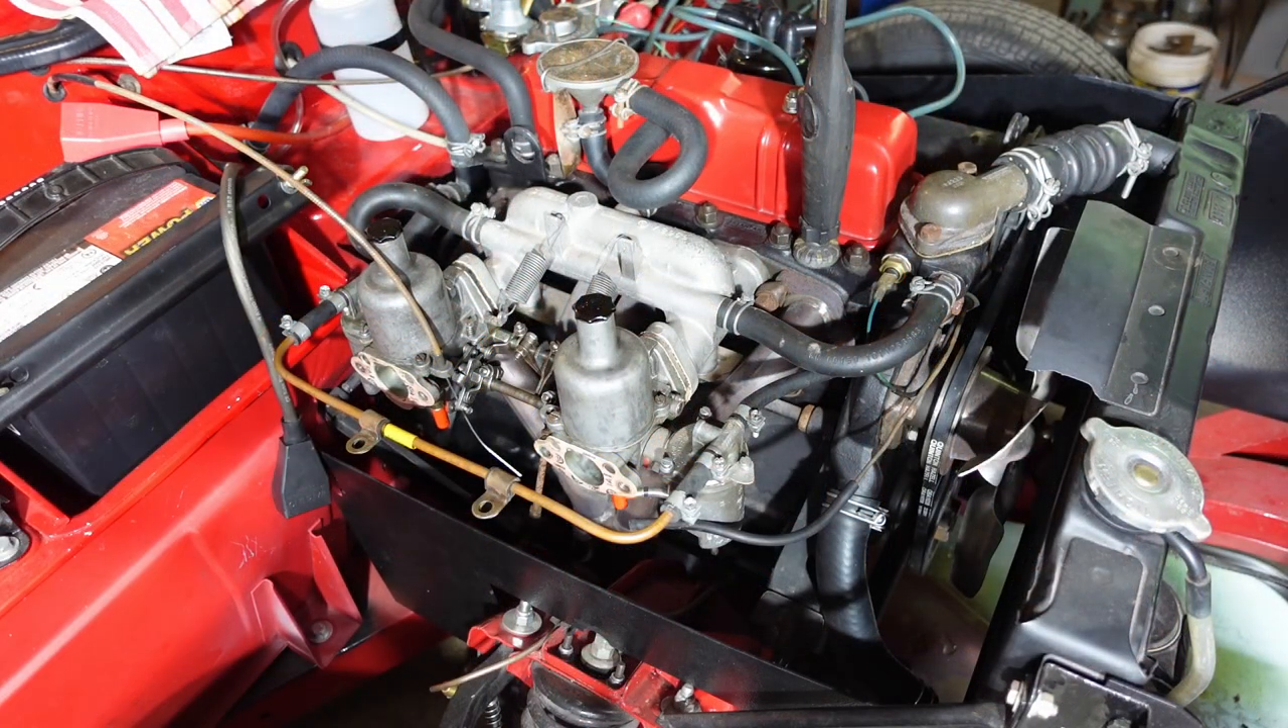All right carbs are back together.